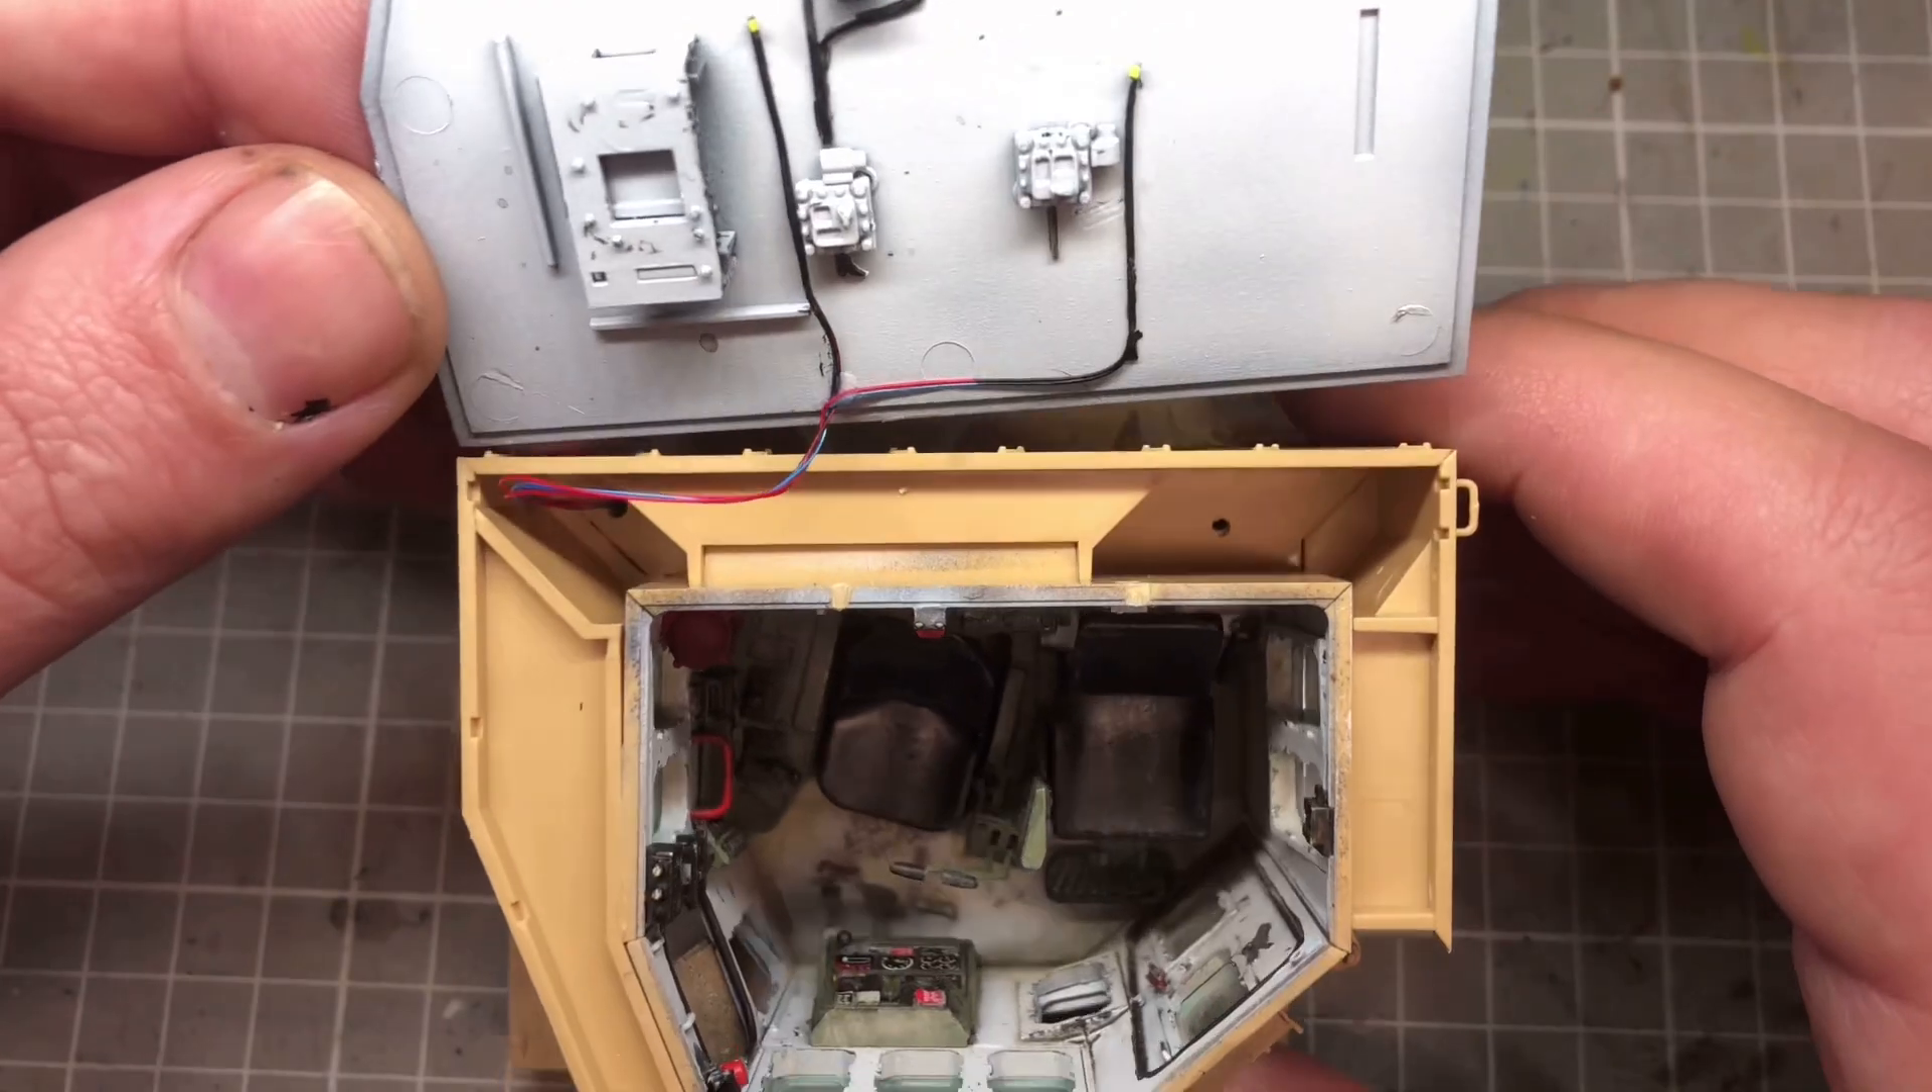Right then so we've got all the cab all put together and as you can see in the top there i've added a couple of led lights.